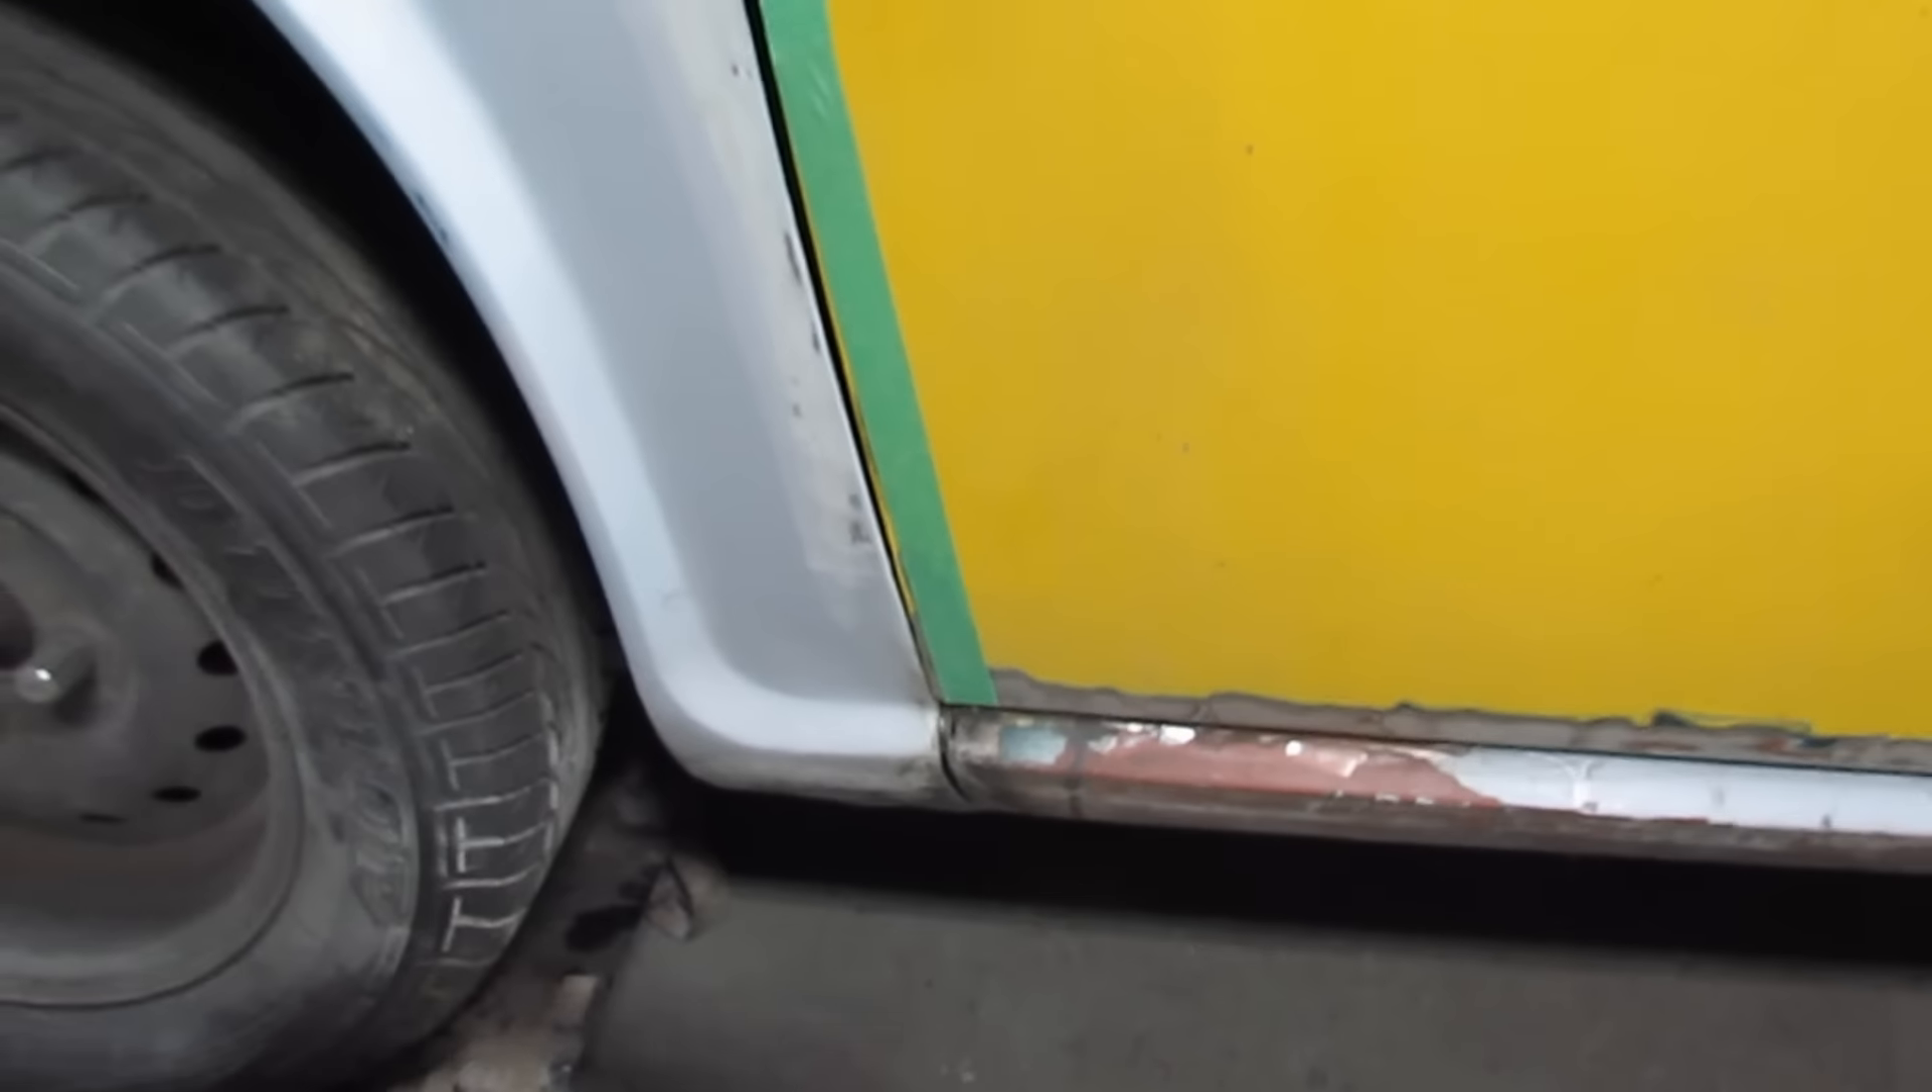I still have to deal with the gap on the door.